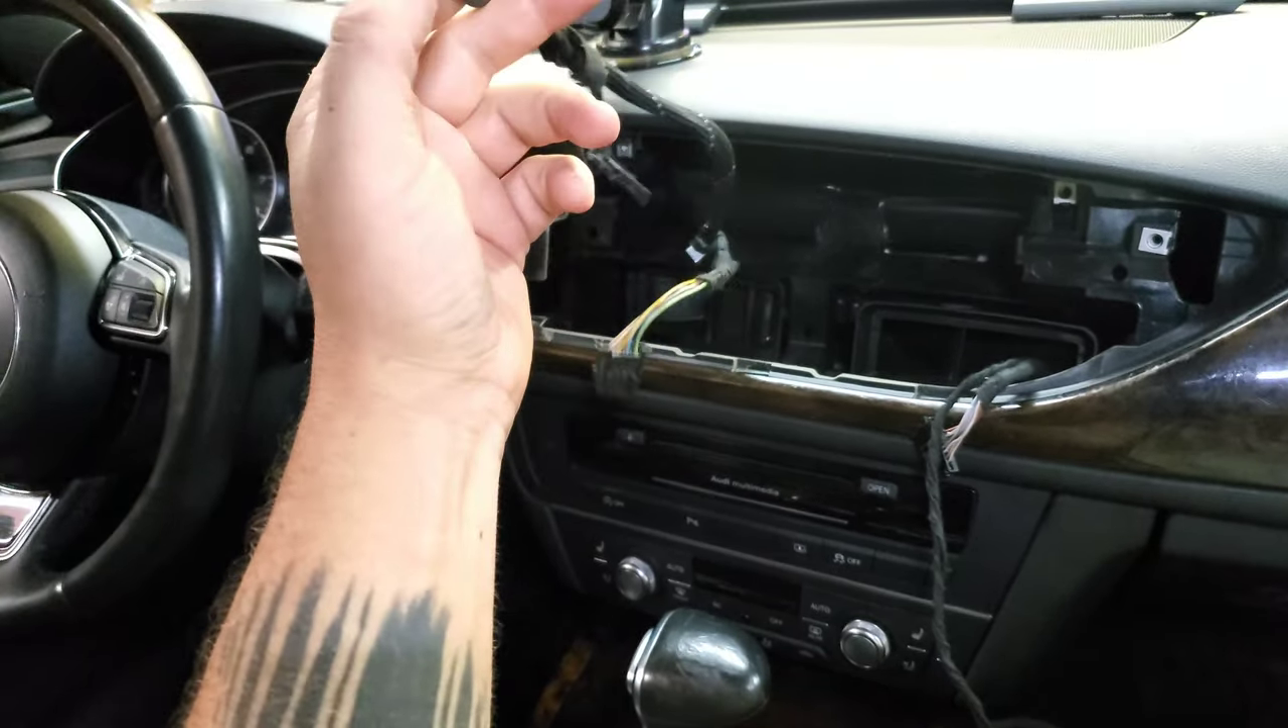All right, we got the display removed and we're left with just the wiring harness sitting here.